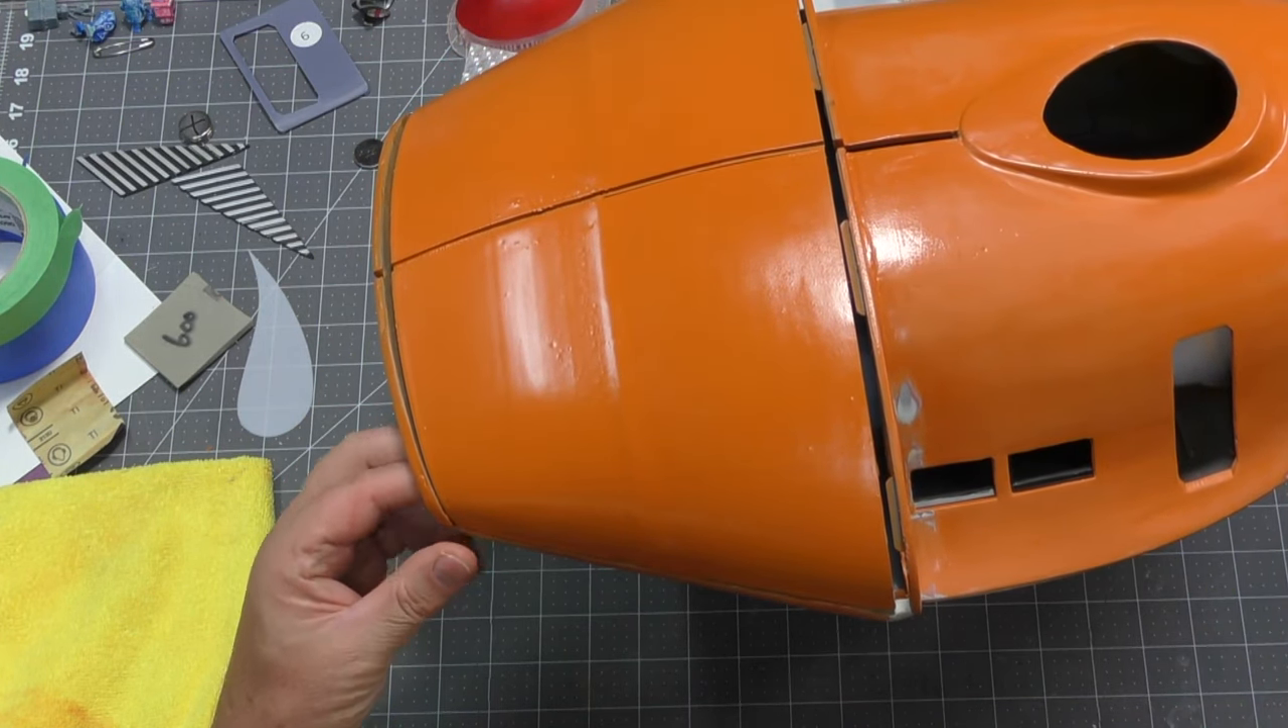When you drop the shell in you'll notice huge gapage look at that.